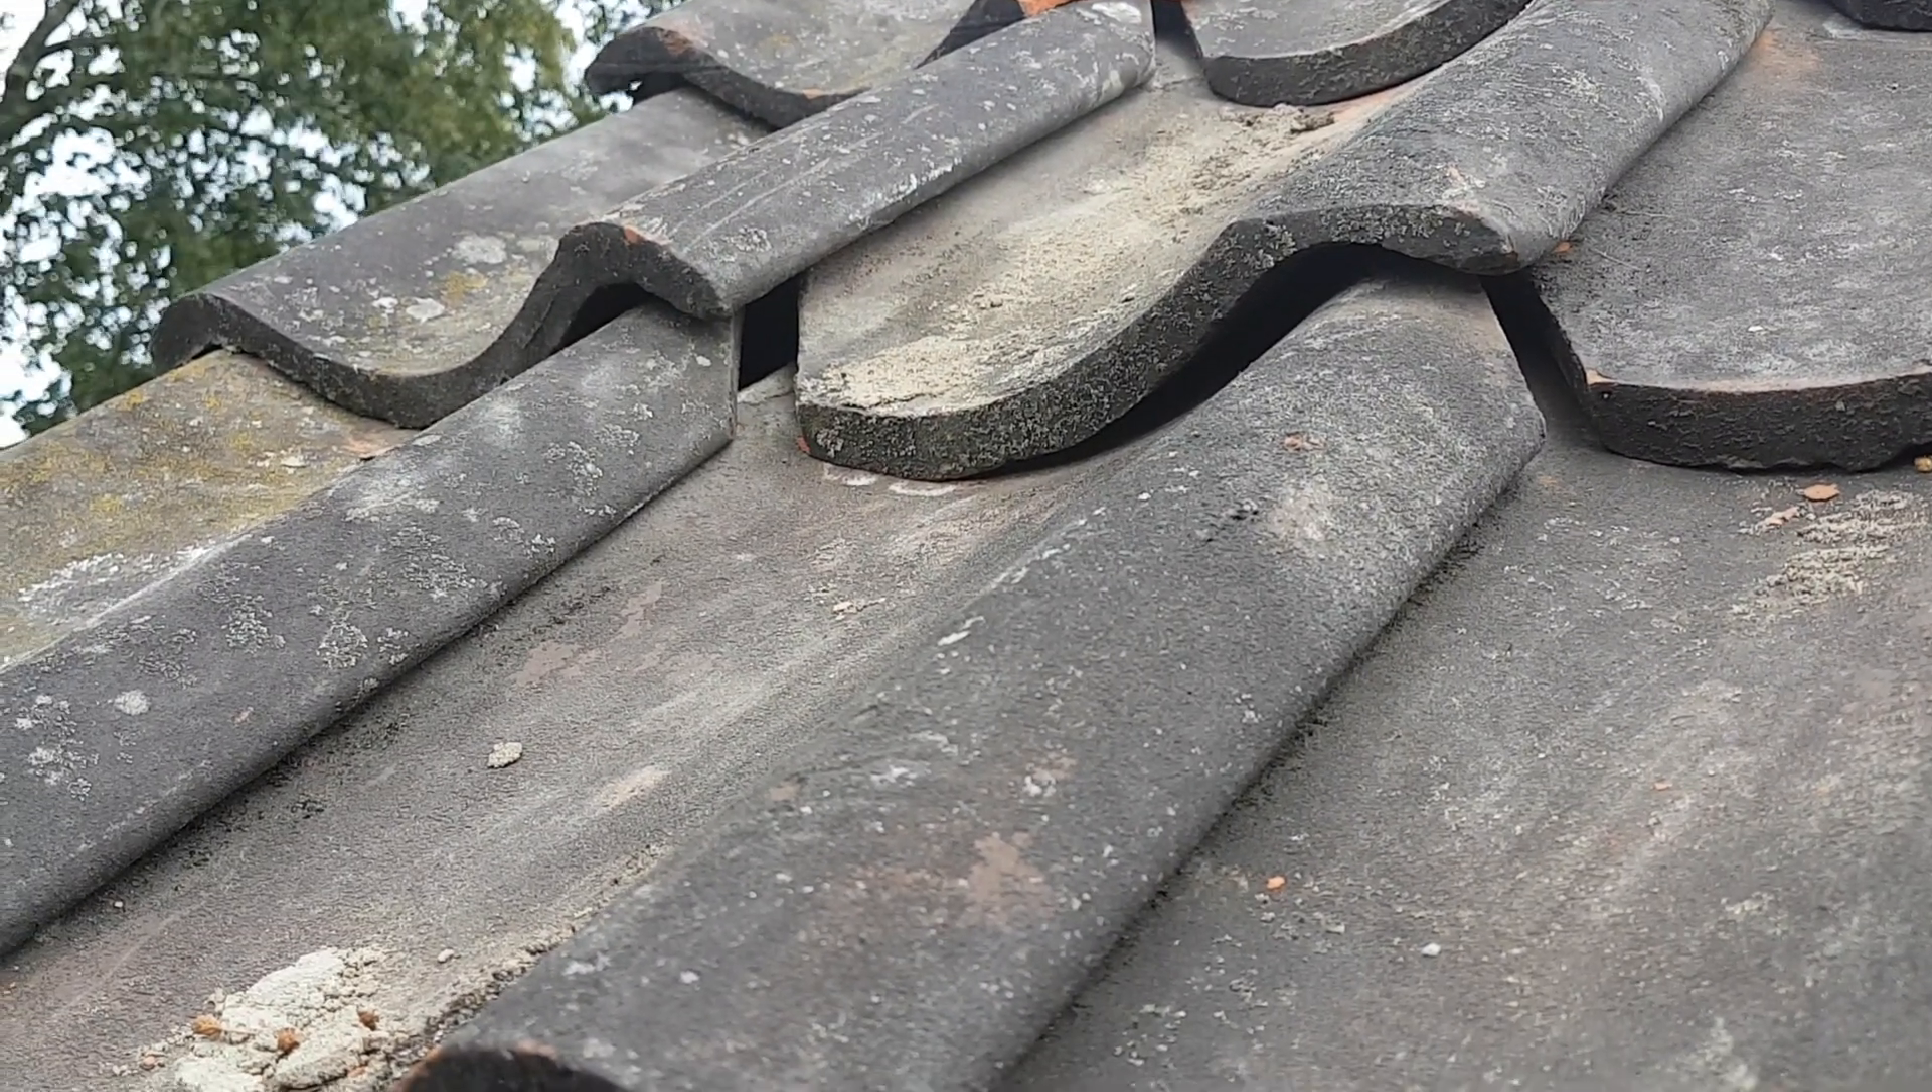Right, as you can see, there's big gaps under all the tiles. Certainly none of them are married up.